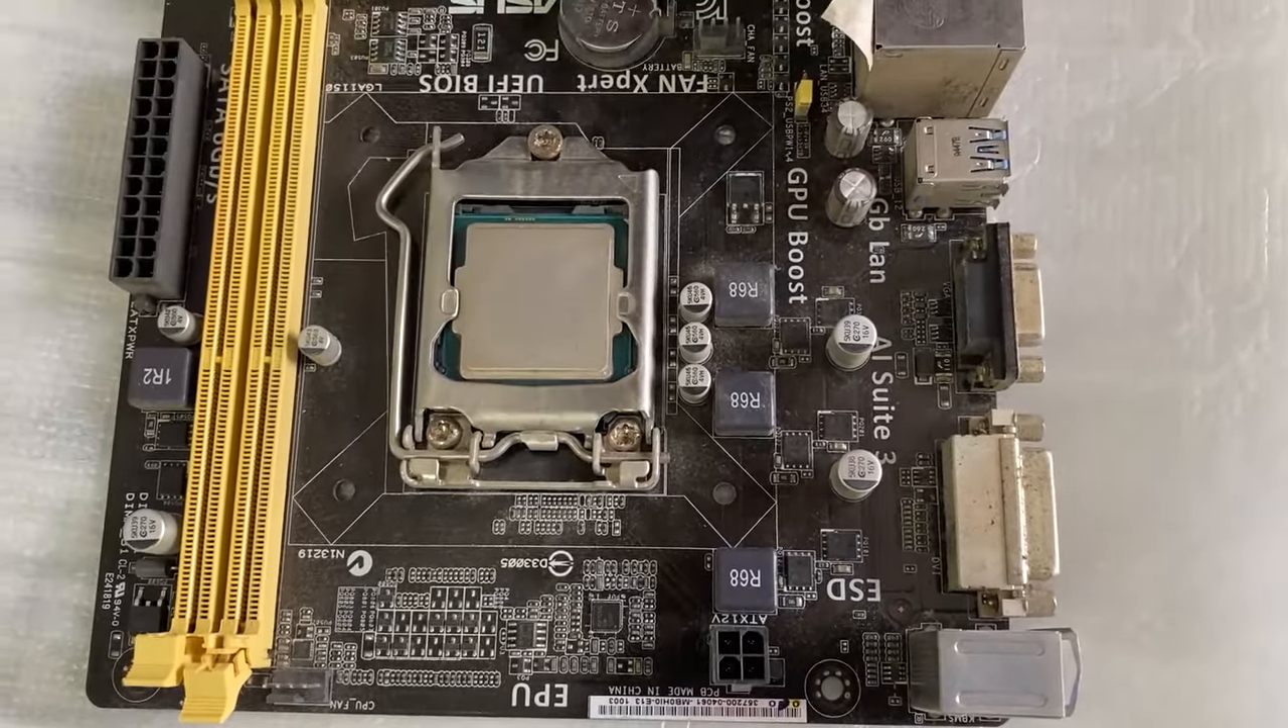And then, nakalock na yung ating CPU sa CPU socket.